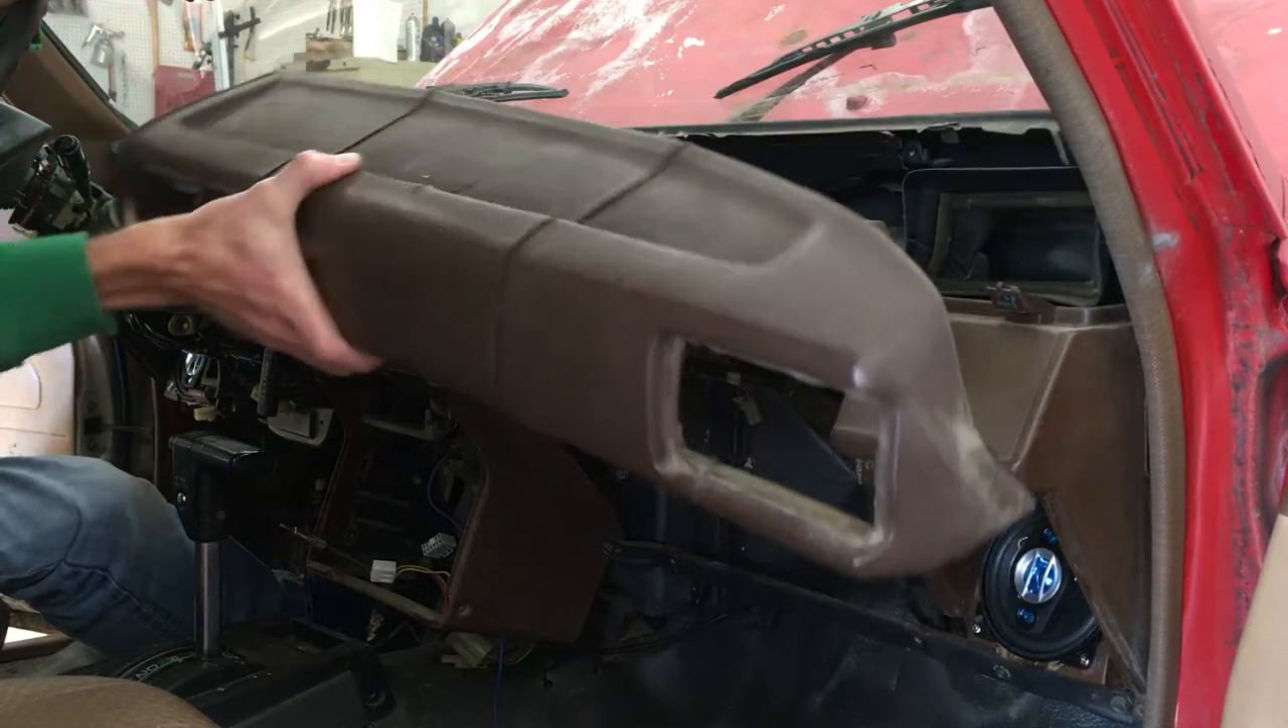Now the cover is finally free.